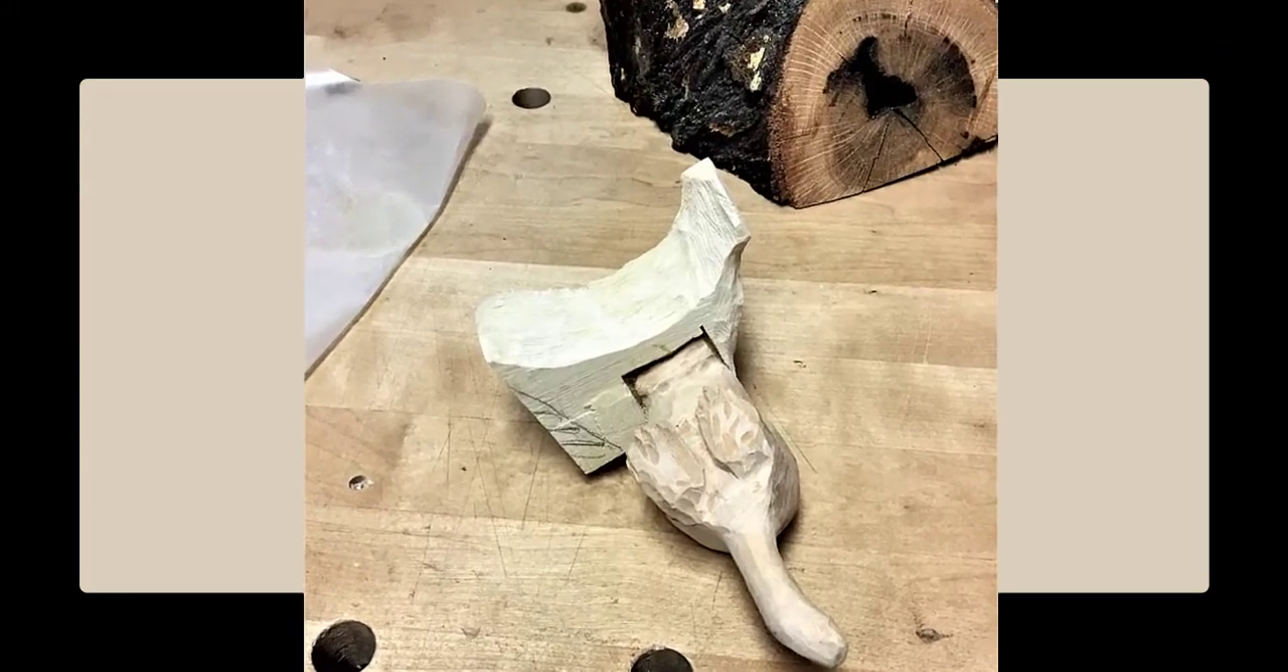The animal is turned over here, showing the open space where we need some wood filler to fill the gaps, and this is how the block will be carved to fit against the stump.